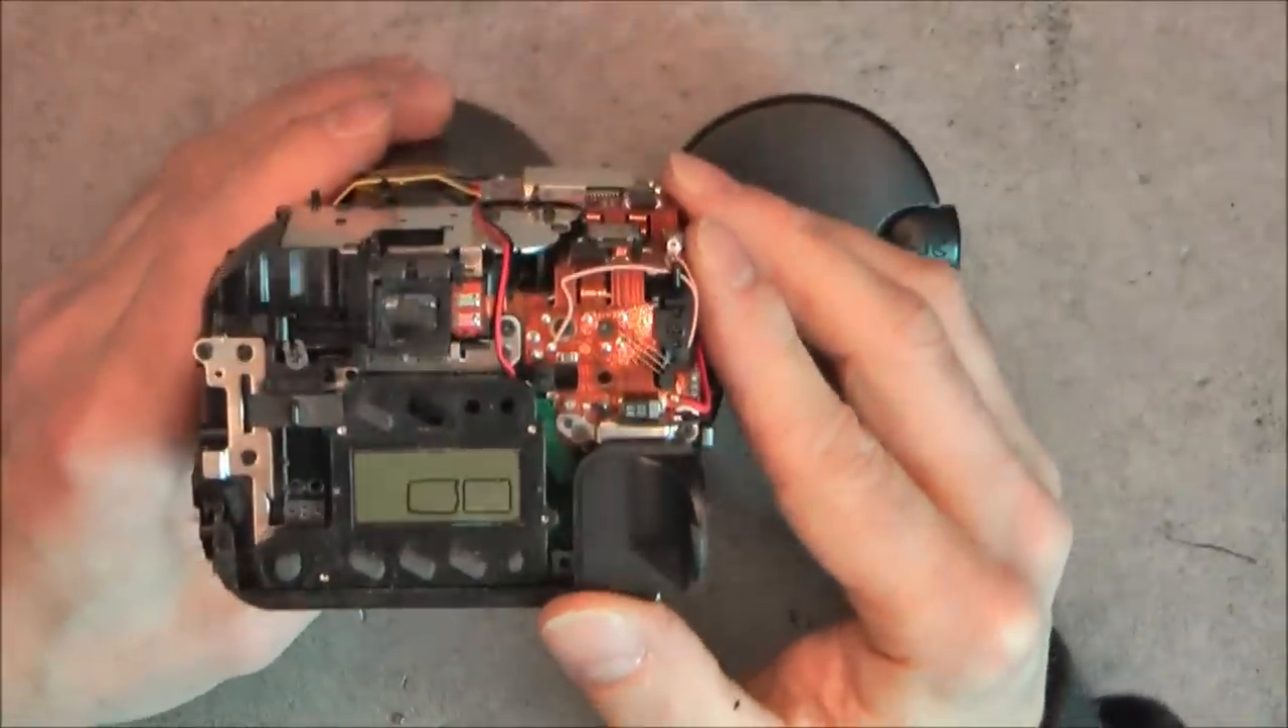Okay. Back cover is off here.